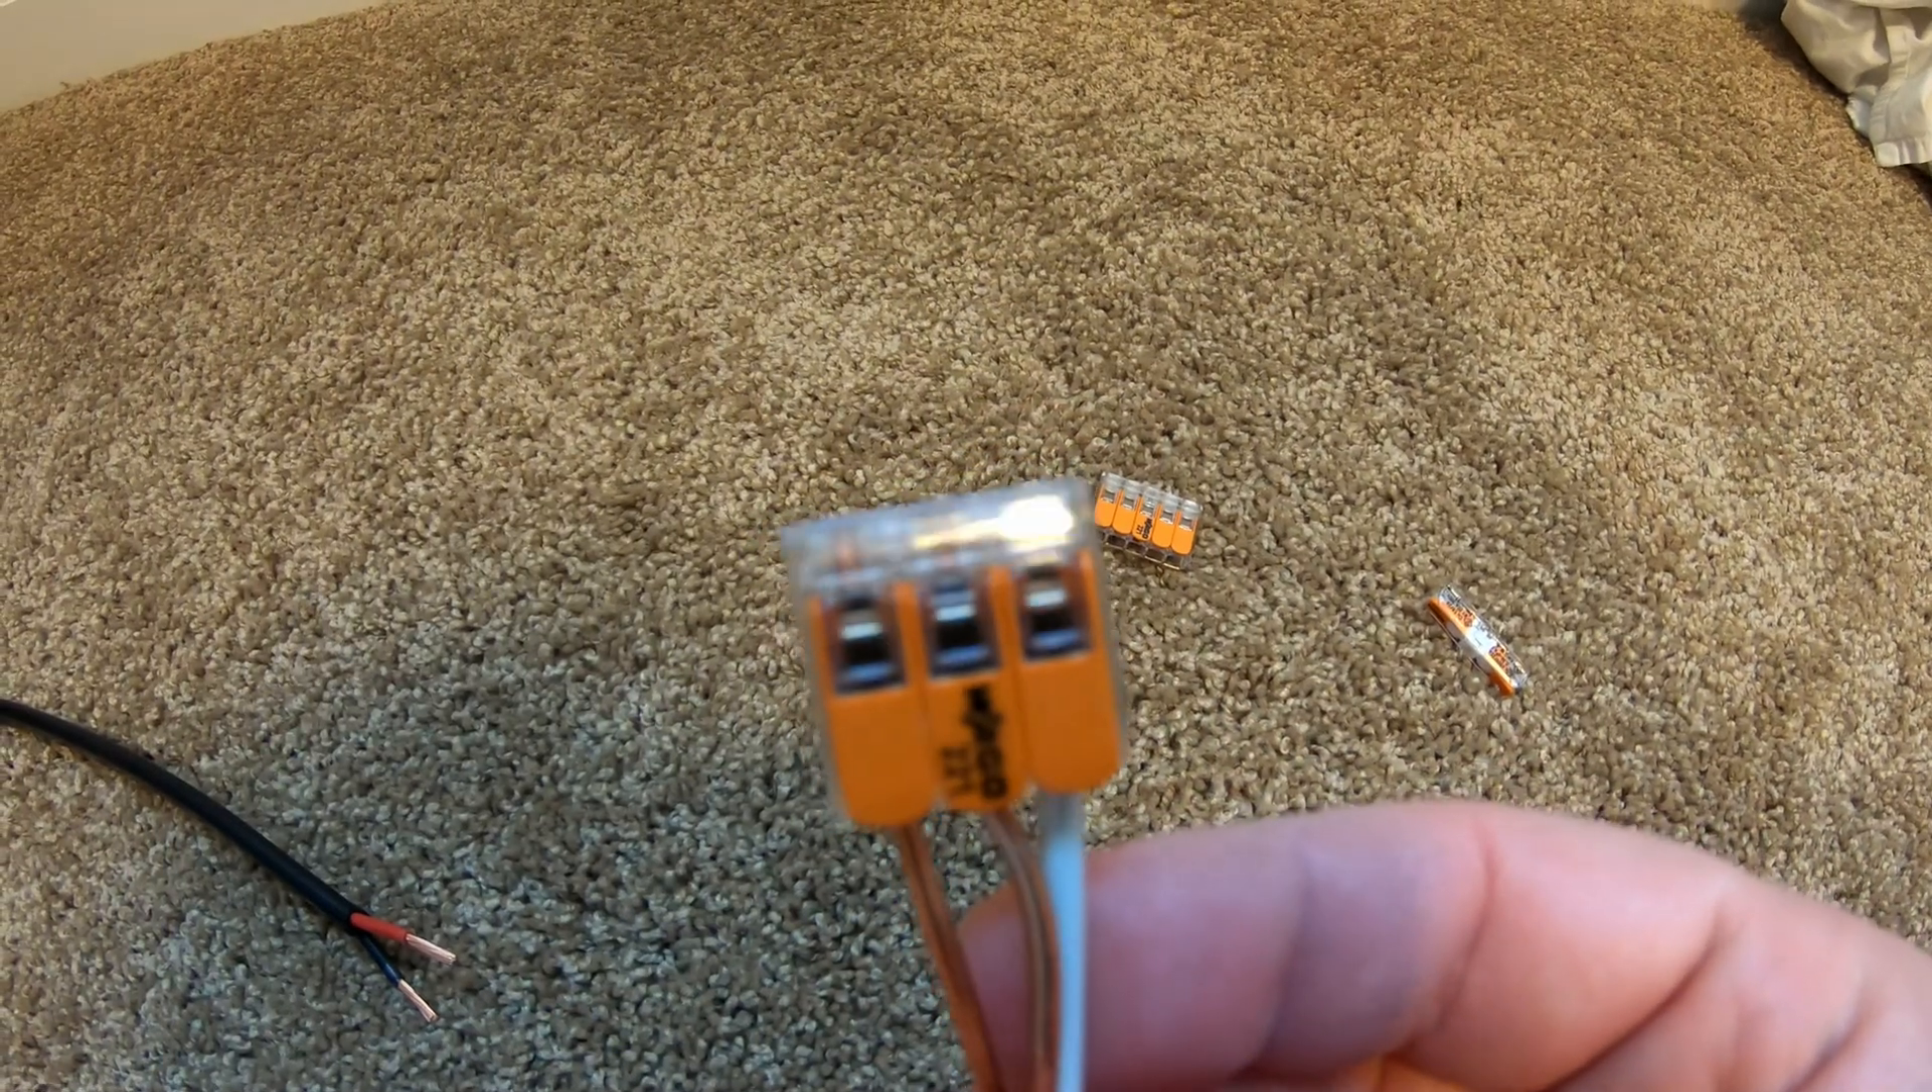And just like that, we've connected three wires together.